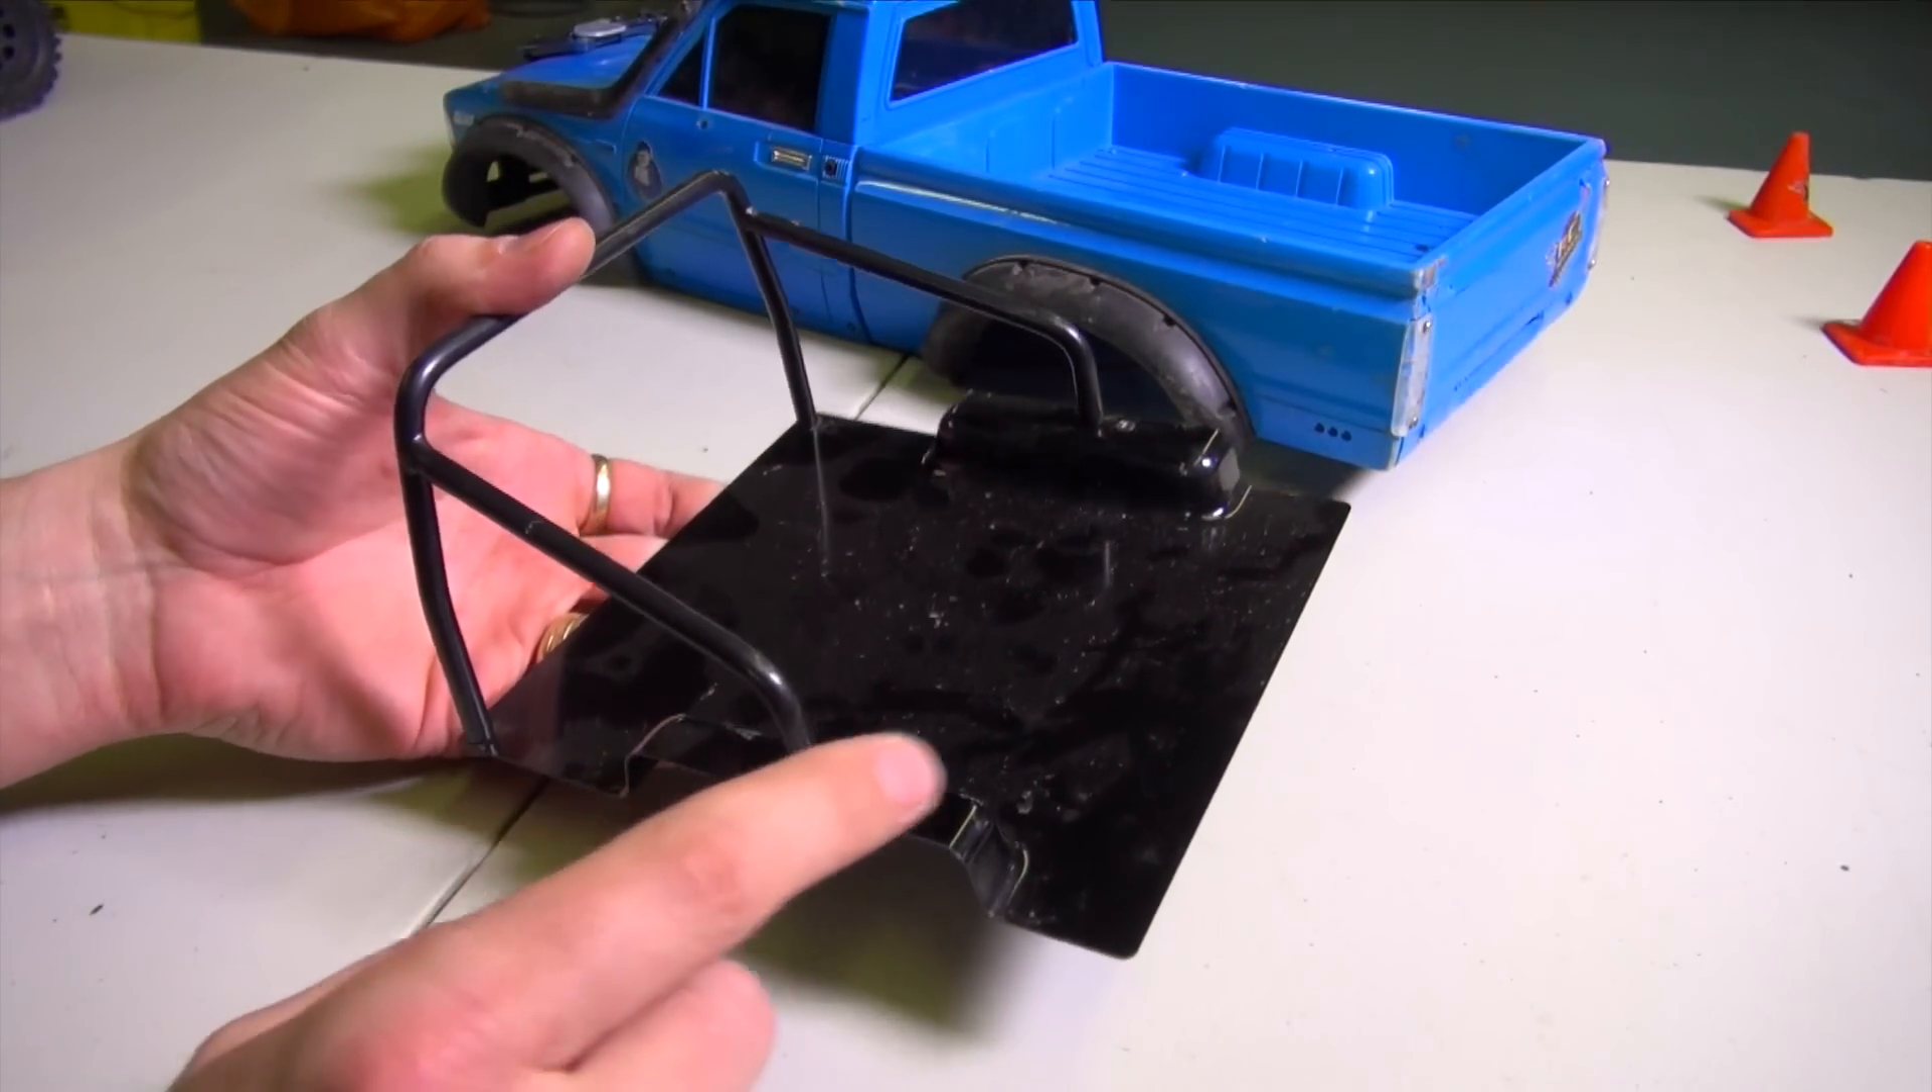What I'm going to do today, you can see I've already removed this back roll bar and the reason why I'm going to do that is I'm actually going to use this in my Ford FX4 that I have.